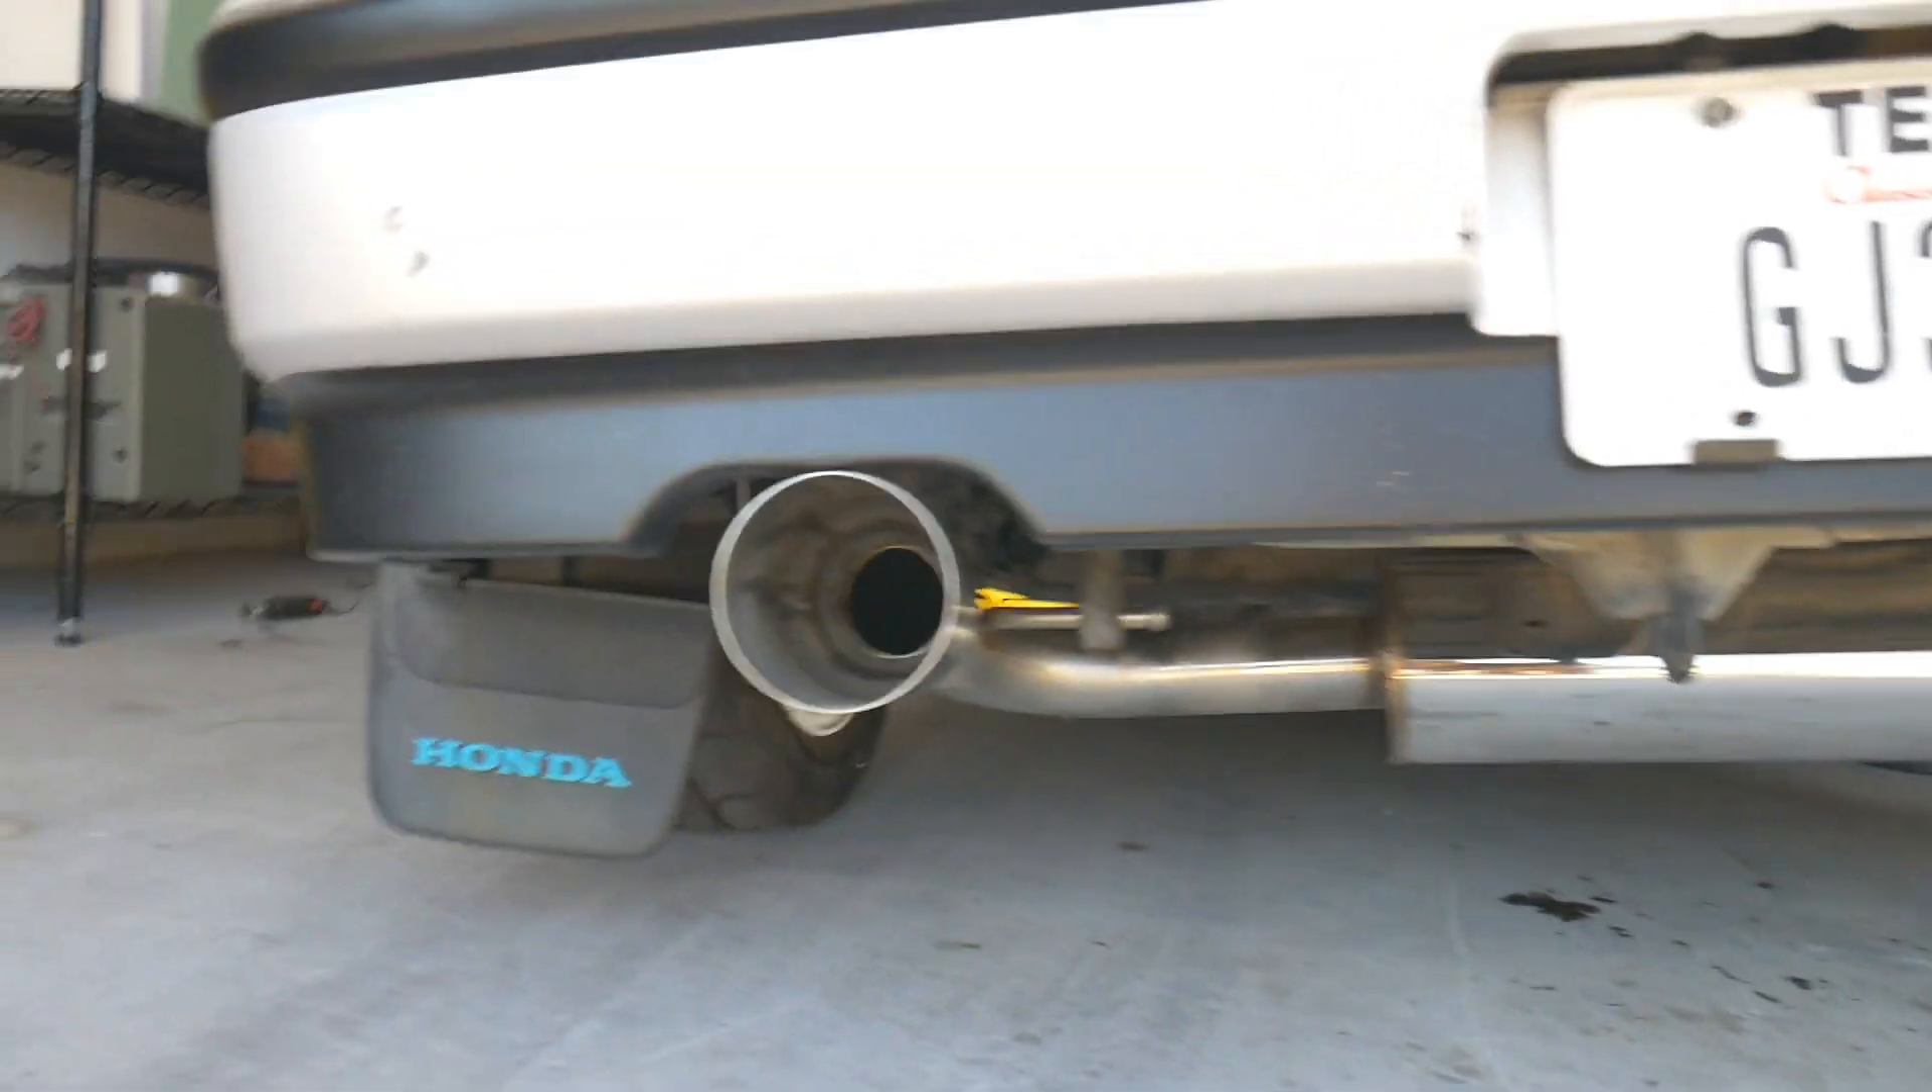Okay, so I got the rear section on, and that one actually fit very well. It's centered, it's not crooked, that's in relation to the bumper.